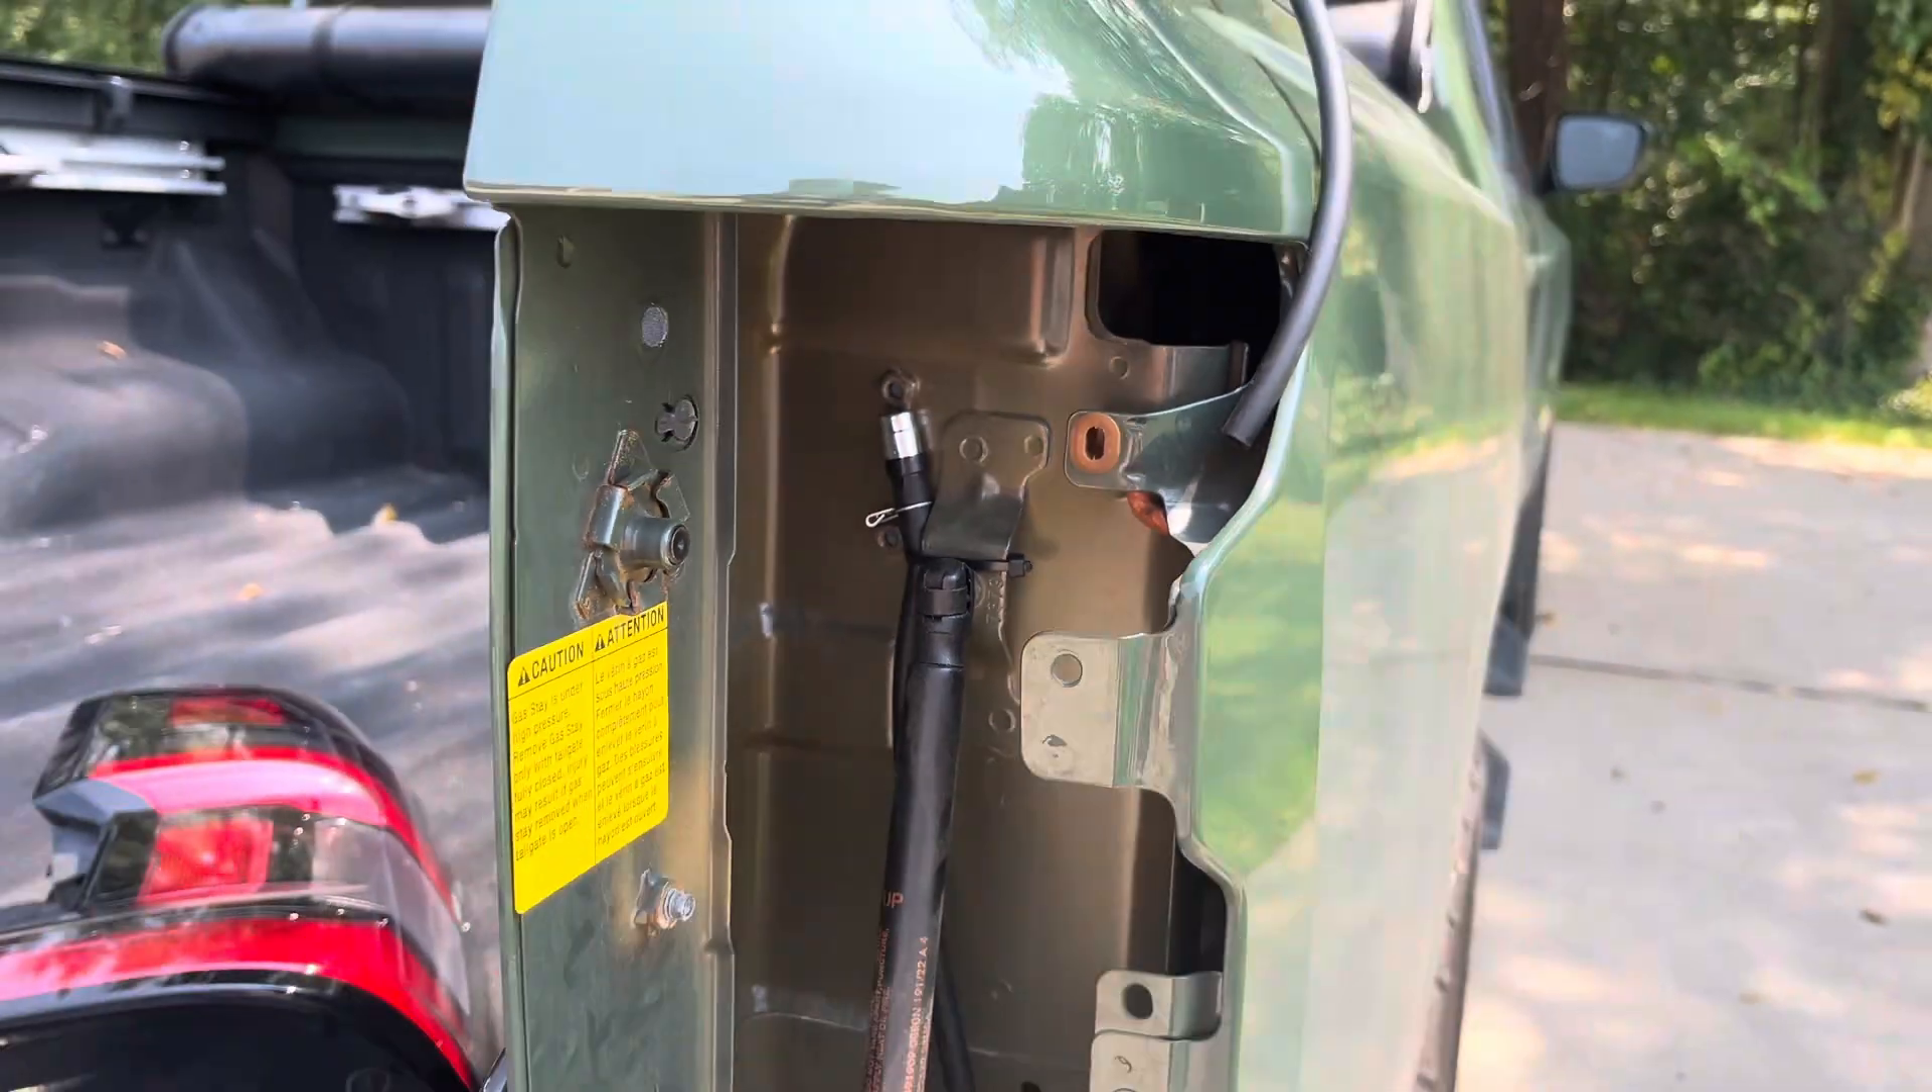Now all that's left to do is to throw this tail light back in.